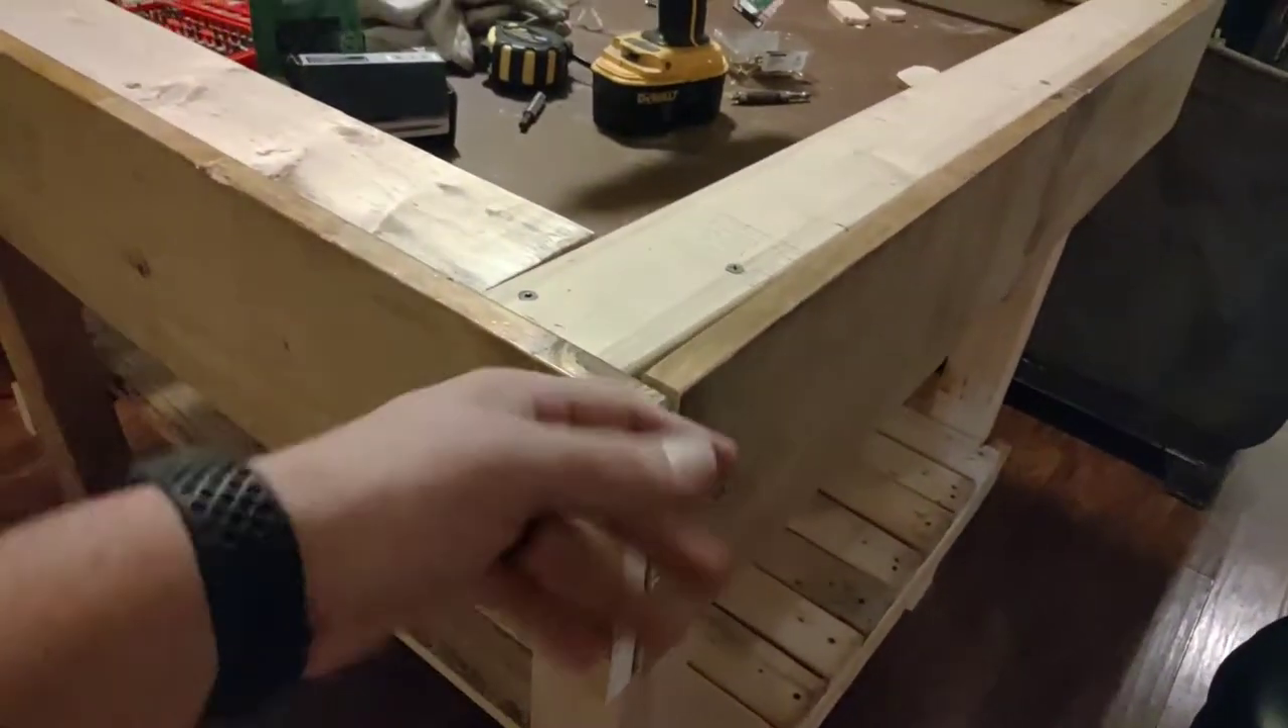I have the outer boards on now.